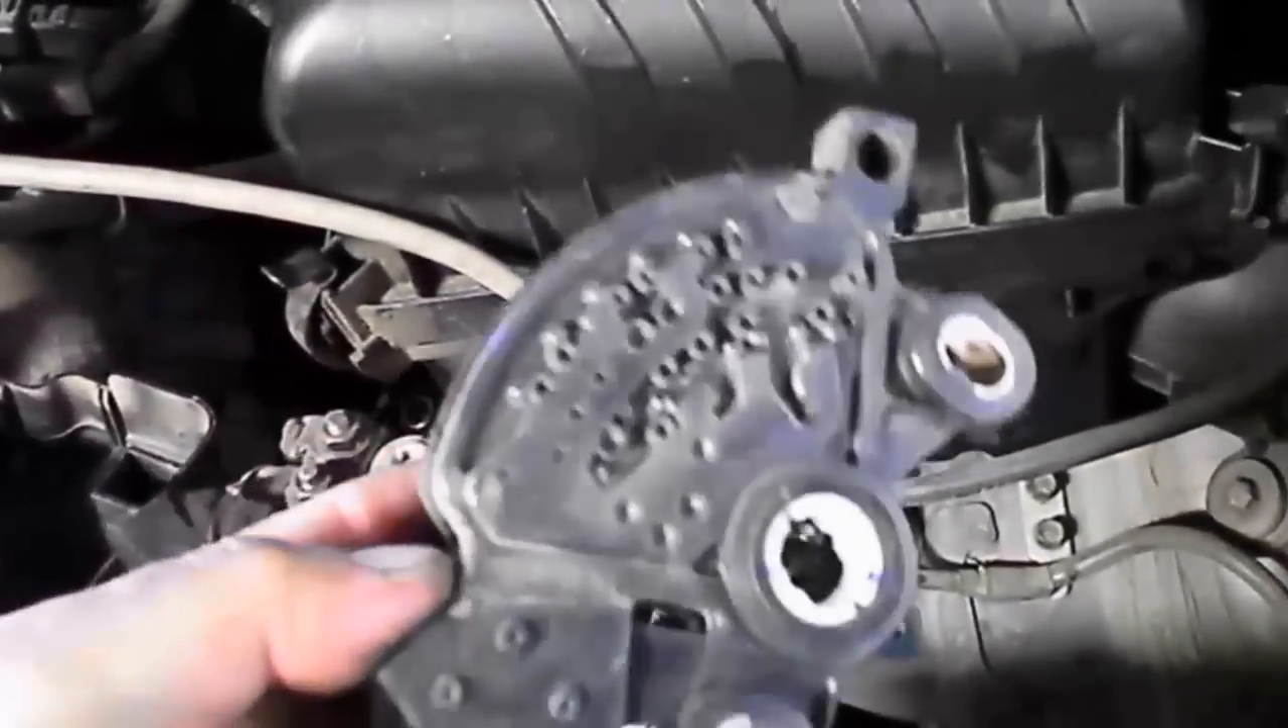I've already removed the inhibitor switch which is this unit here.